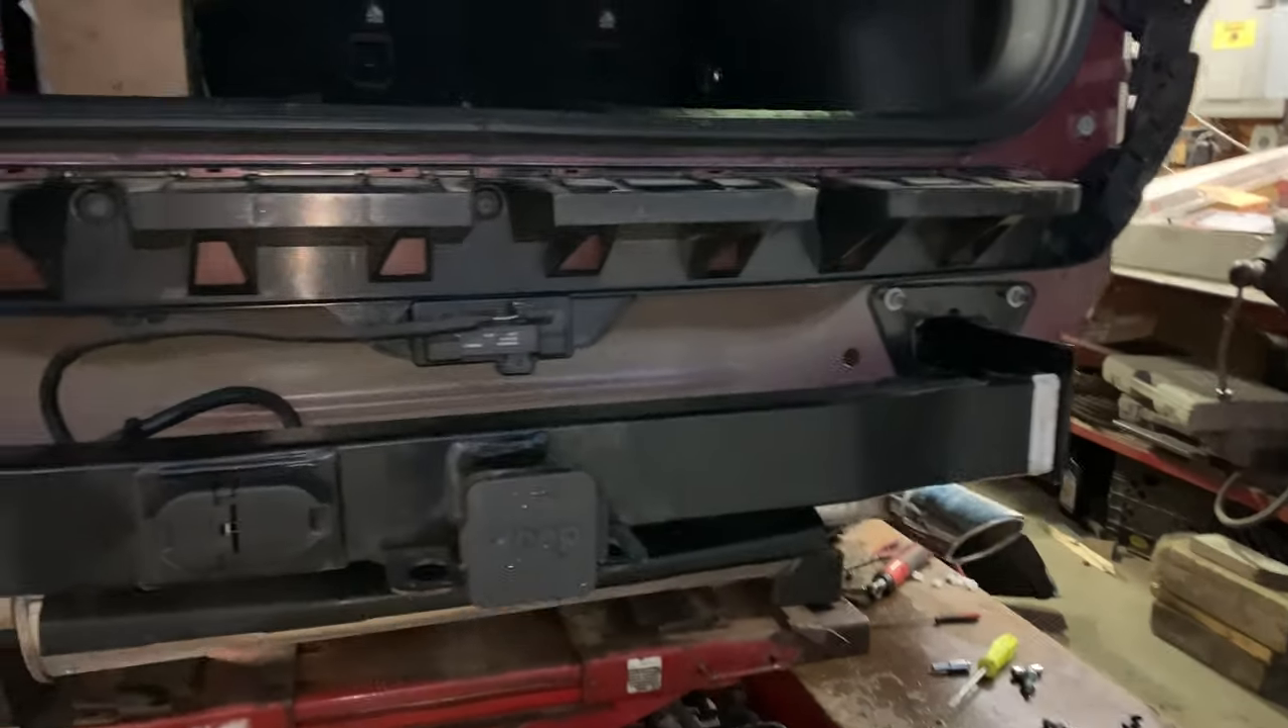There's the jeep with the bumper cover removed everything looks real good back here nothing seems to be rusting or corroding.